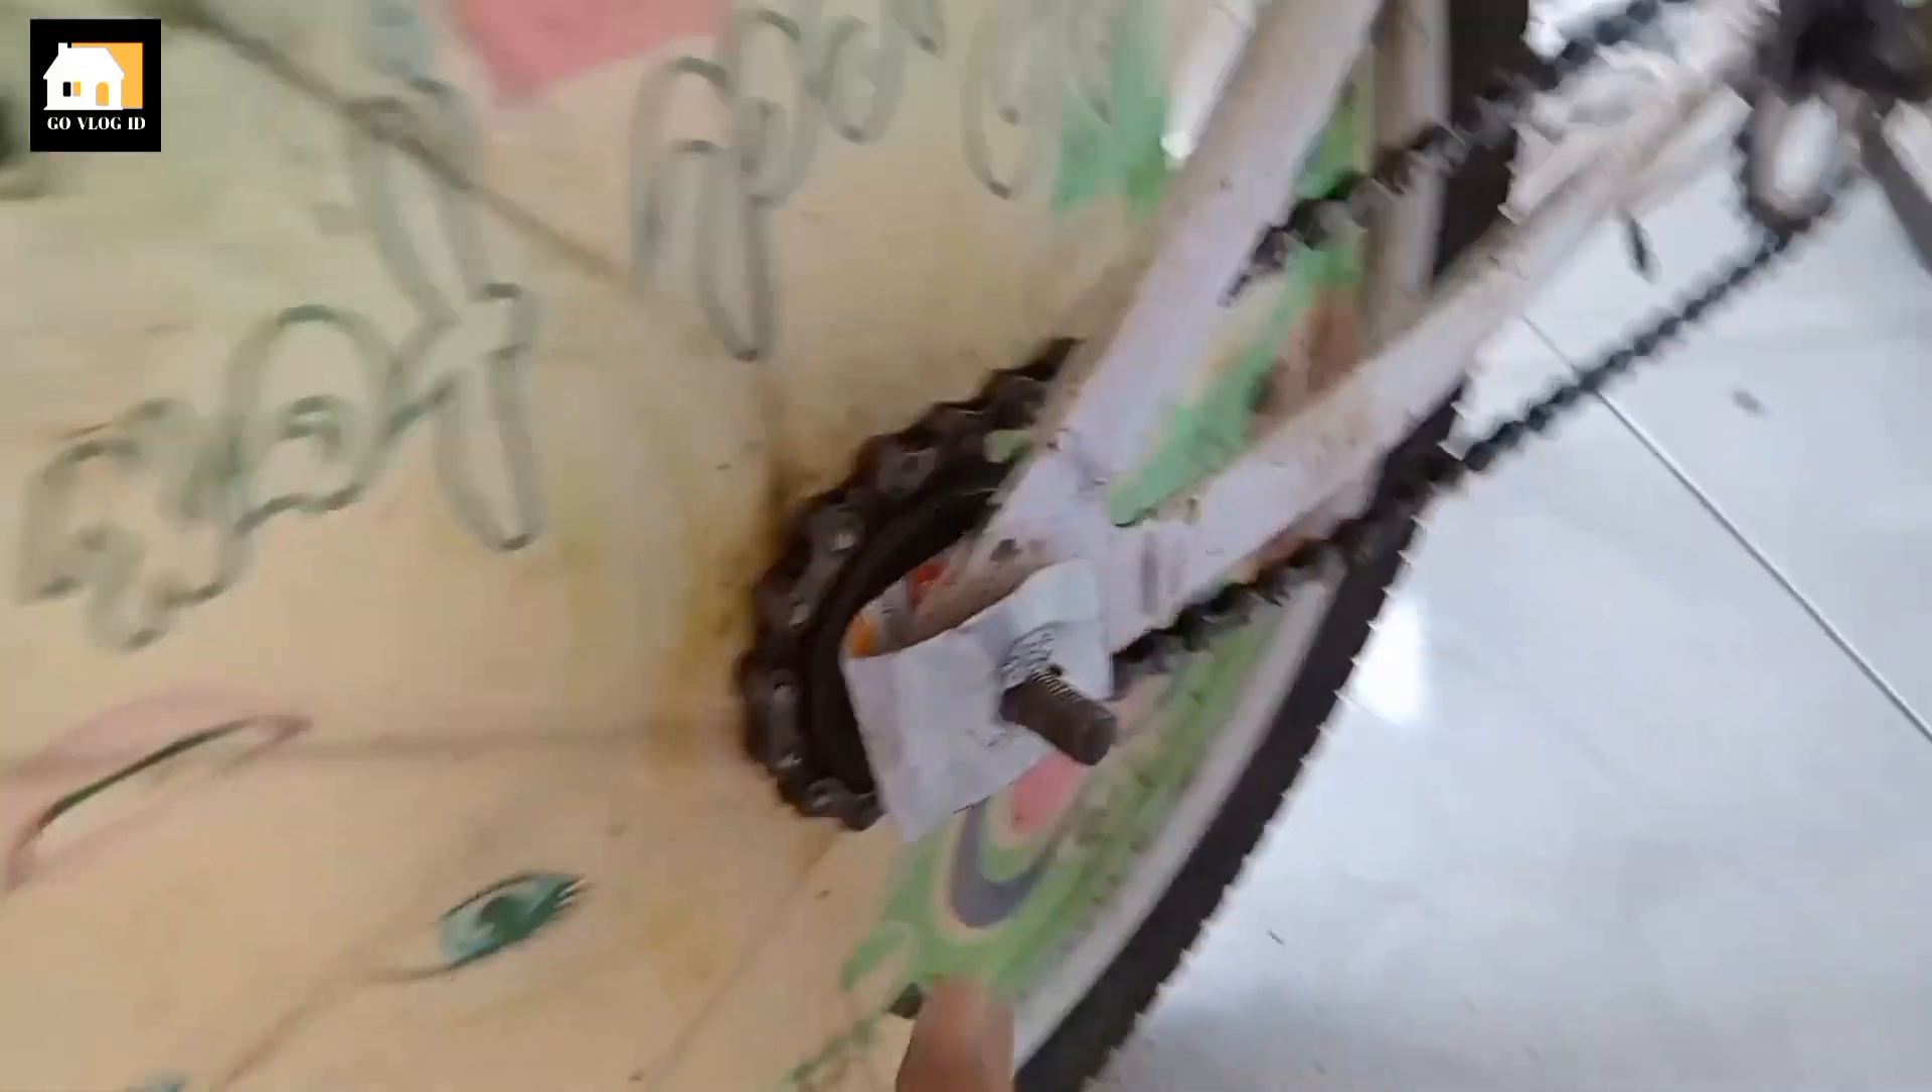Kita belum pasang mur ya Bisa teman-teman melihat ini belum ada murnya.